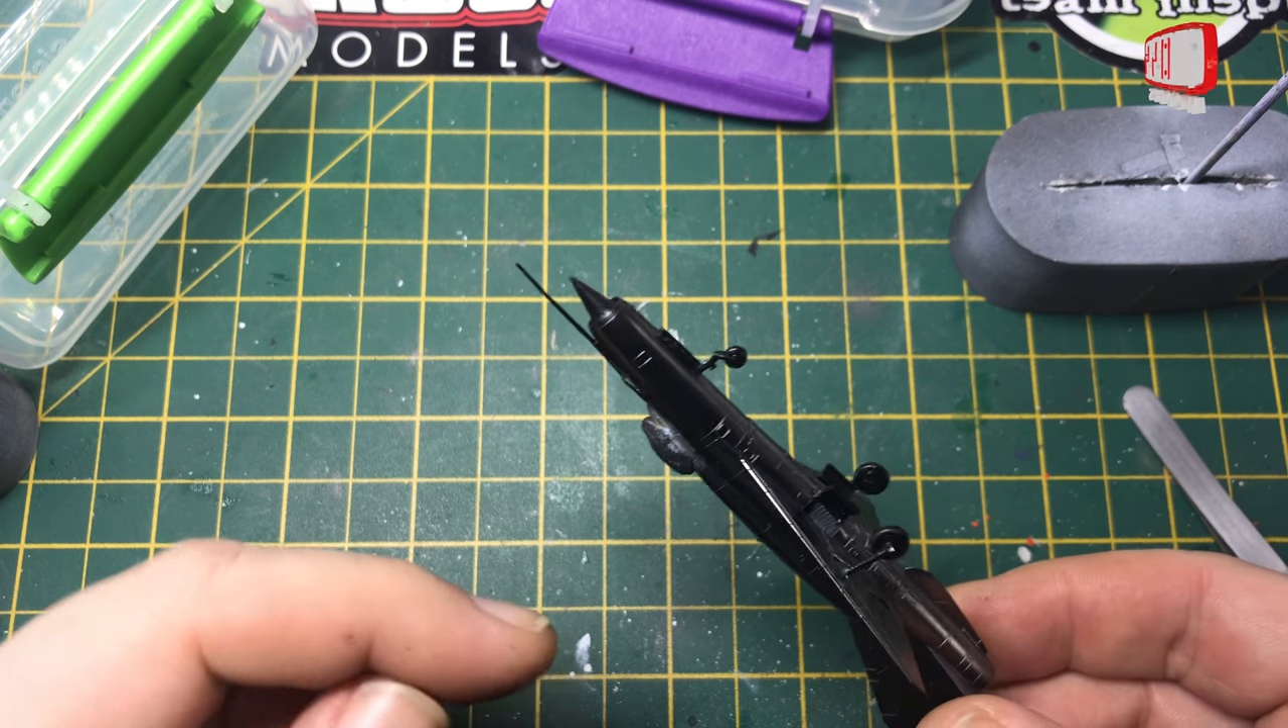Okay, I've got the undercarriage all fitted and the spiky bits.